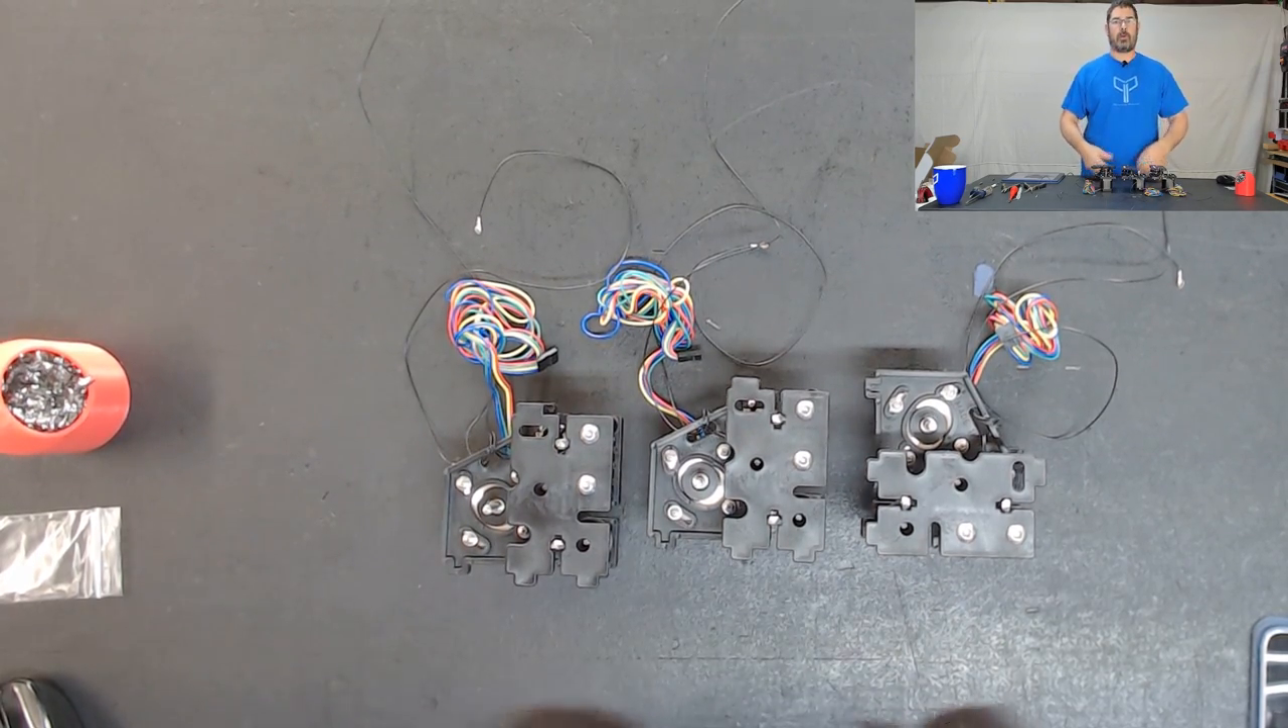We have our upper motor mount assemblies done.